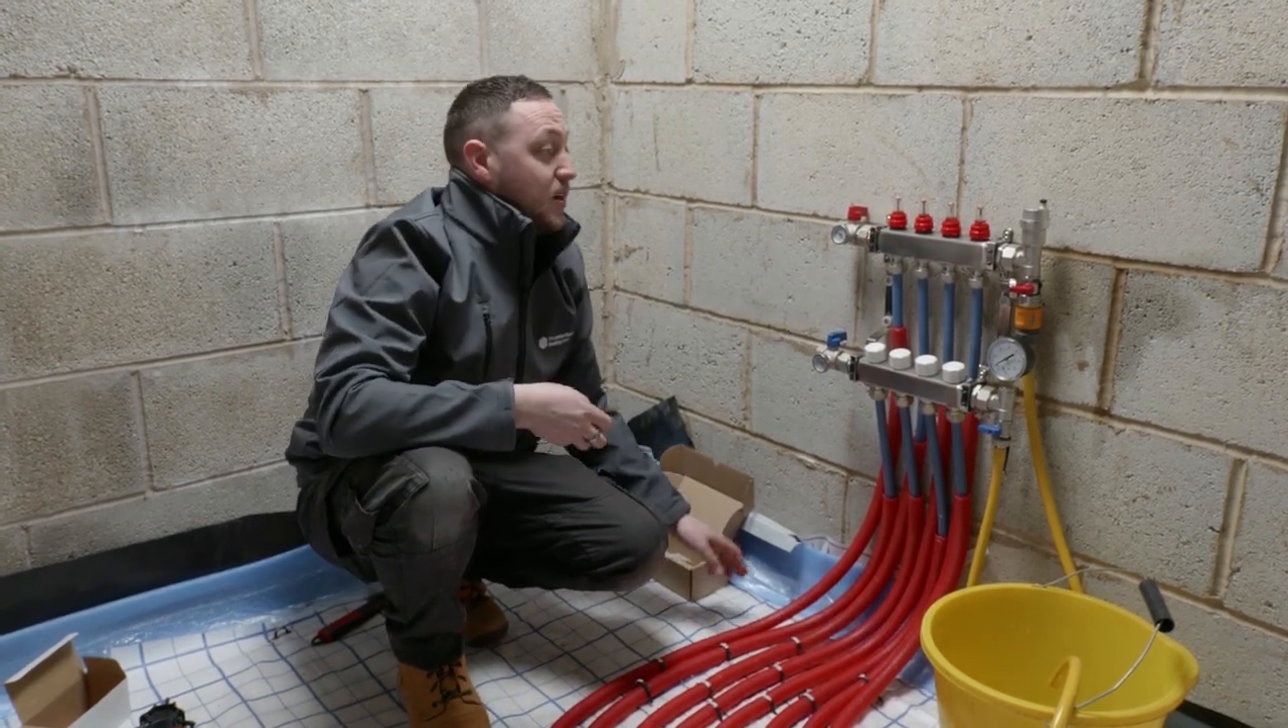We've now got everything connected to the manifold all of the attachments are on the manifold as well.